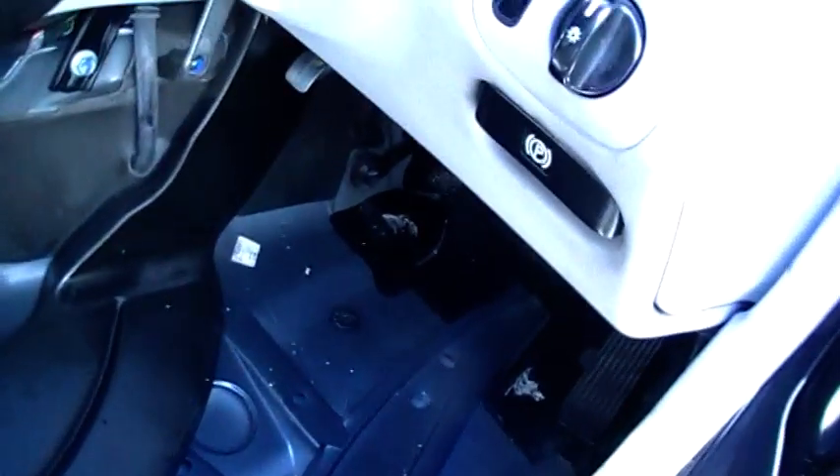As you can see we've stripped out the inner carpet.